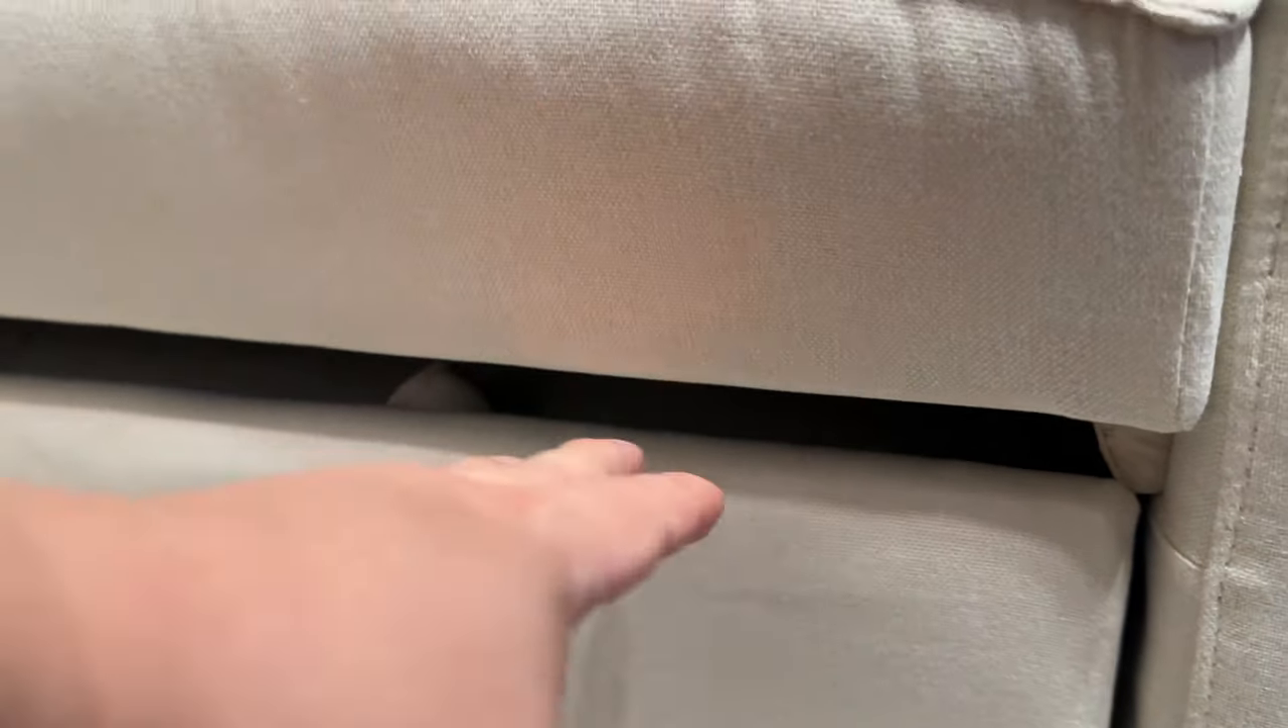There seems to be a pretty big gap right here between the top cushion and this lower piece, and I was like, oh, maybe I don't have this pushed down far enough. But what I think is you actually want that gap.